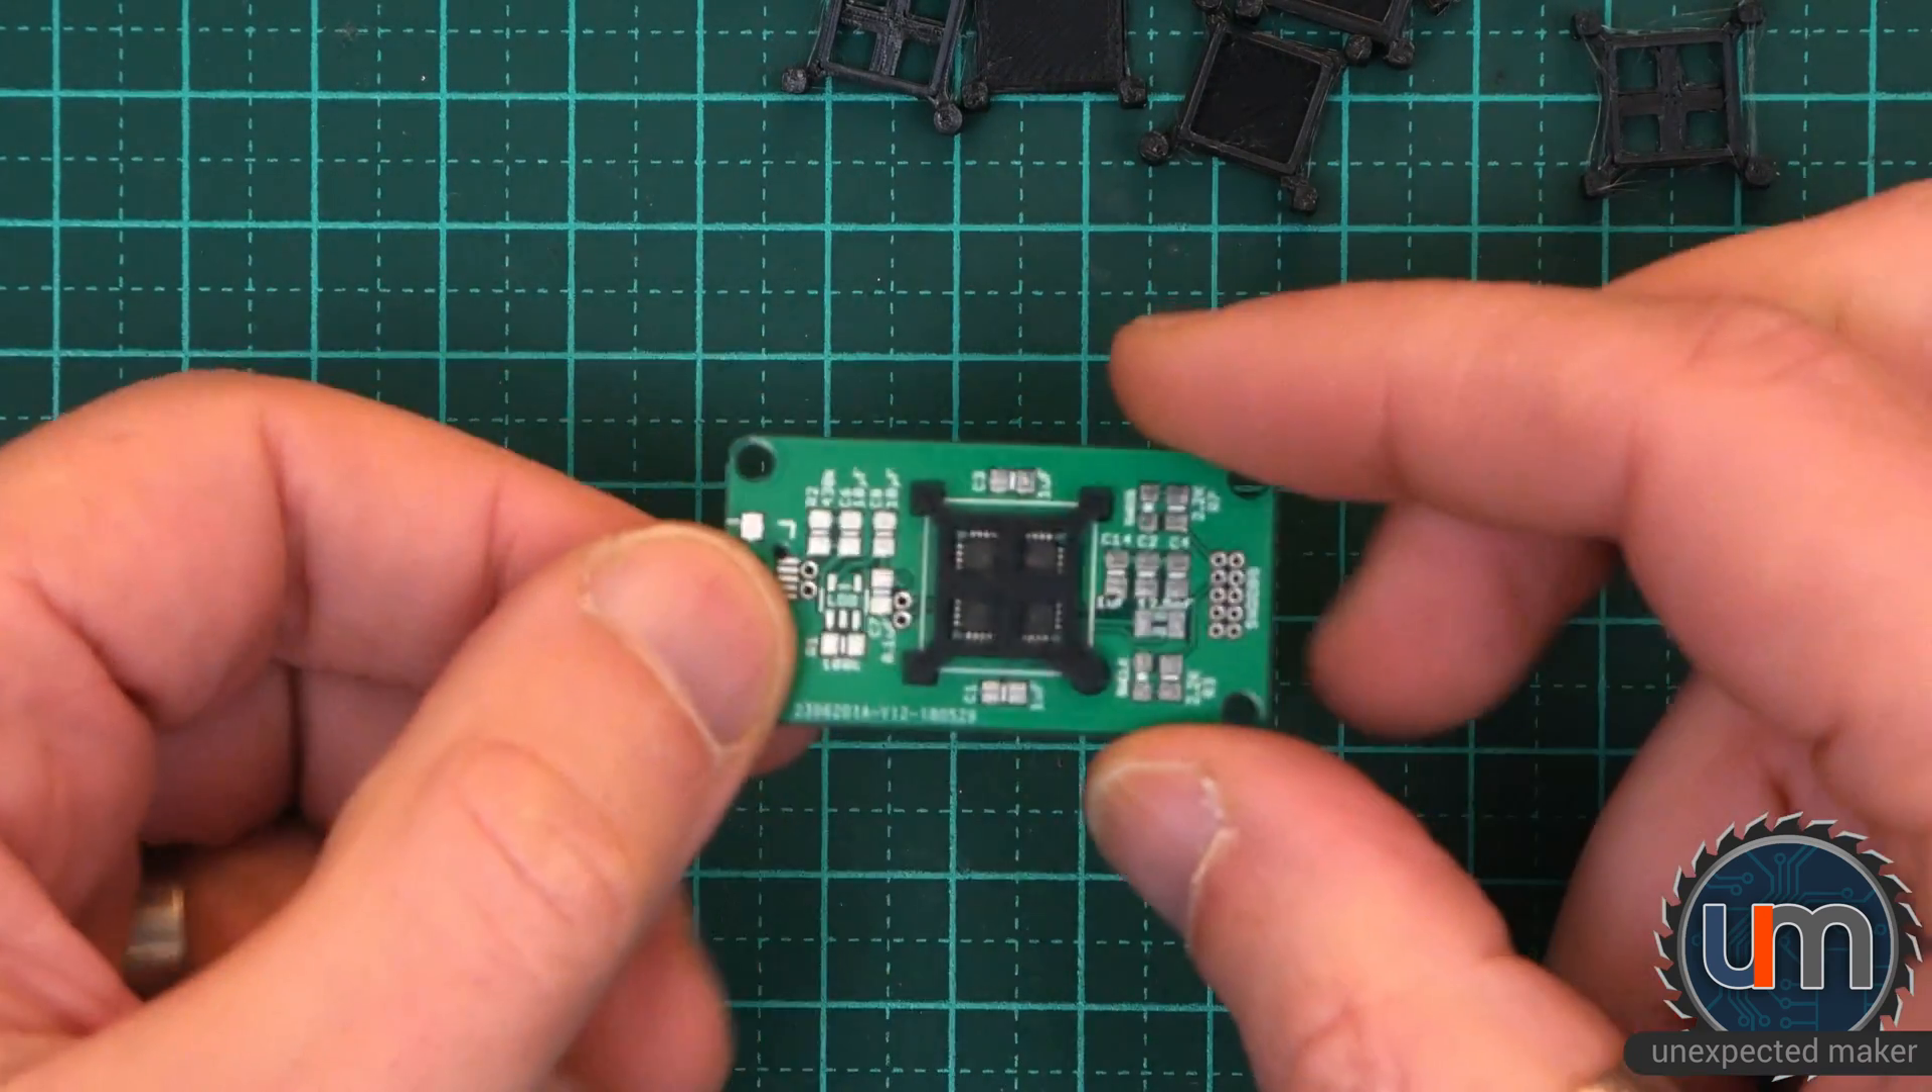Flip it over and we've got the holder holding the chip in place.